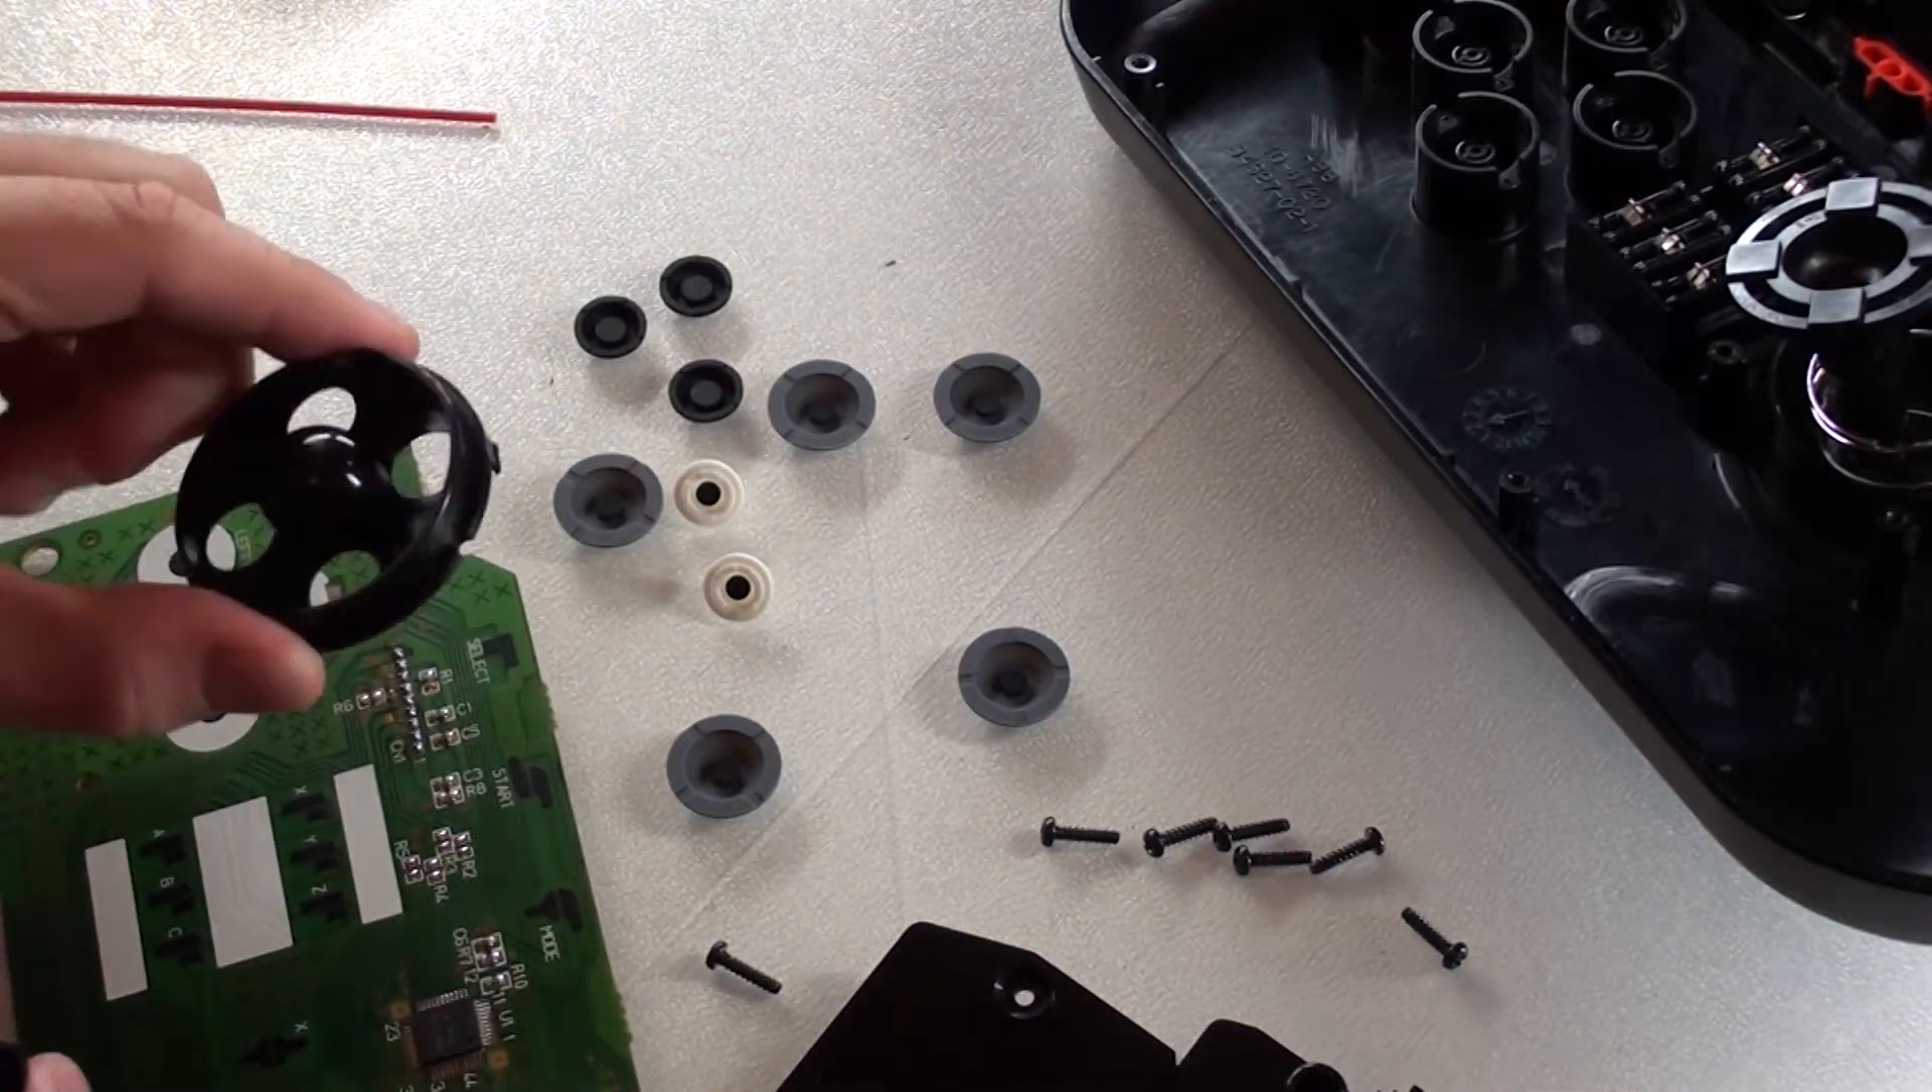Hier müssen noch diese Pads befestigt werden für den Joystick.